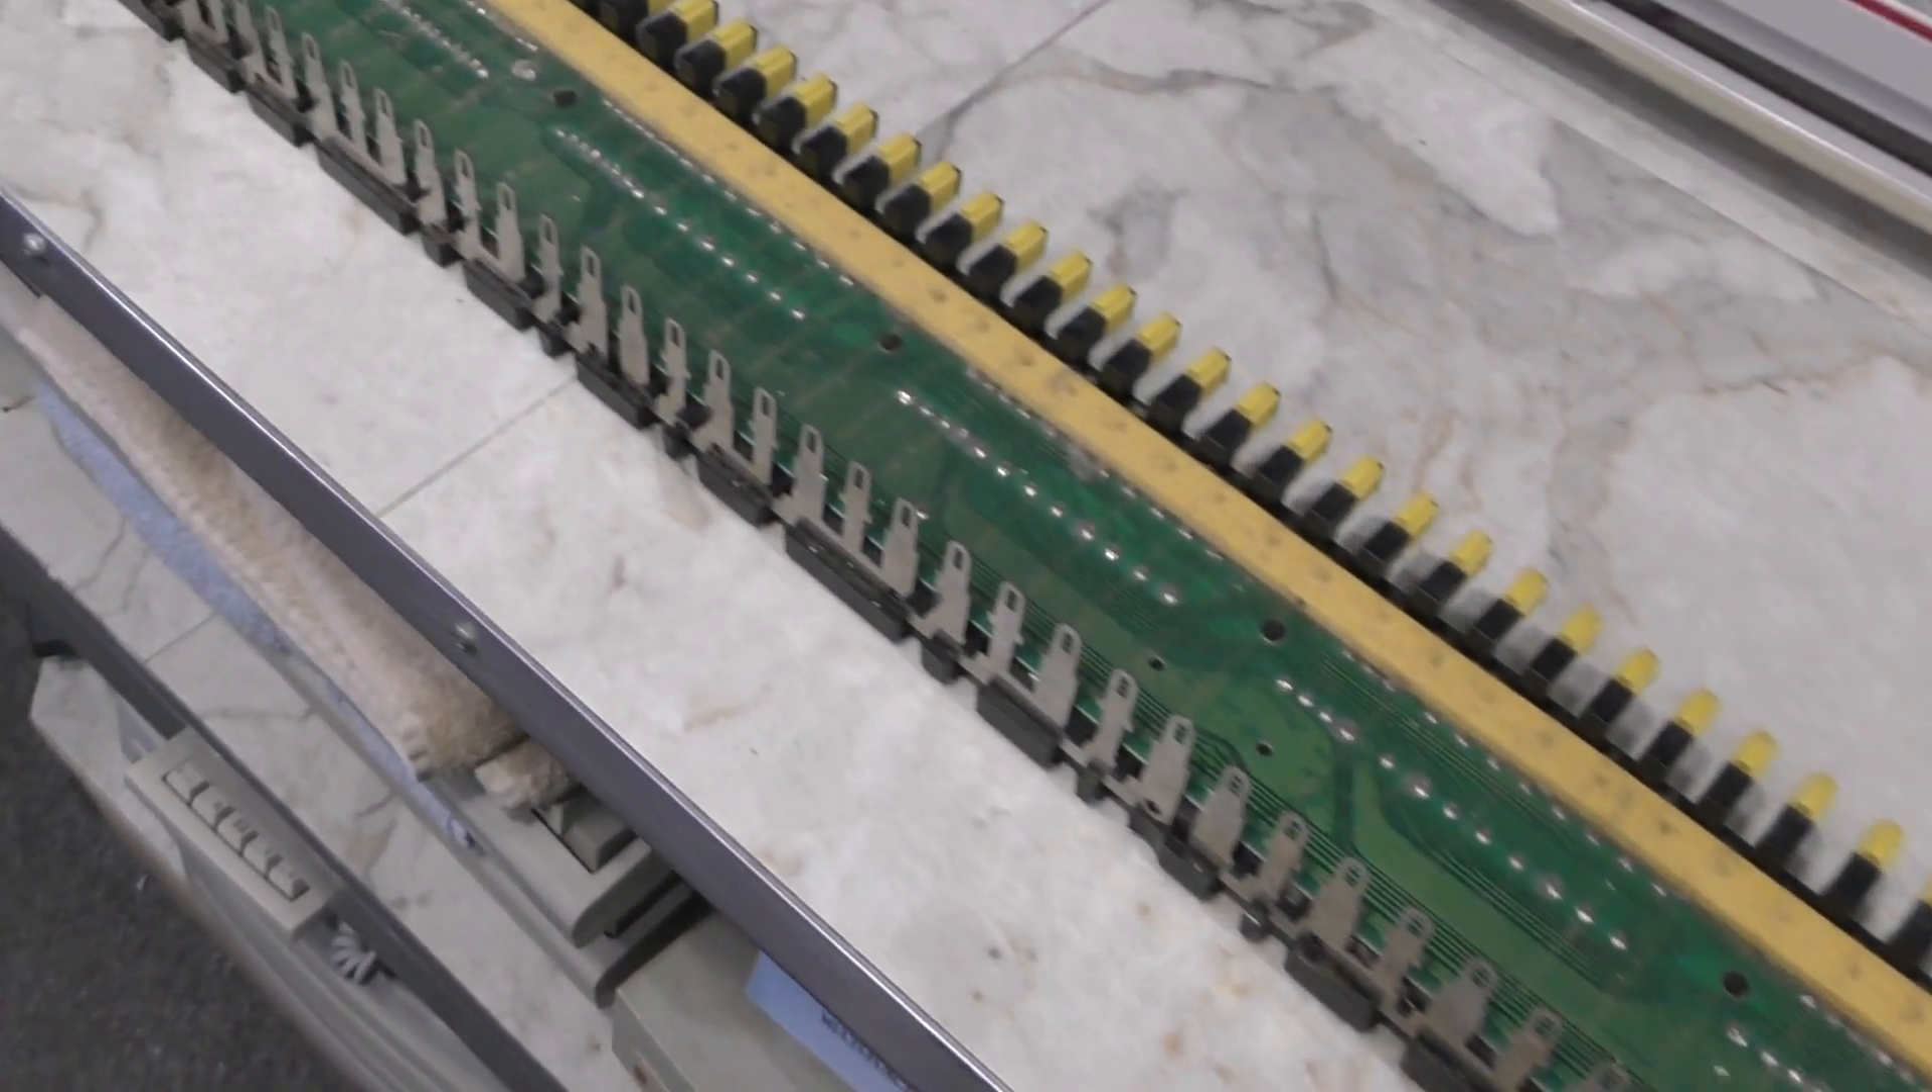OK, I've removed all of the keys from the keyboard.